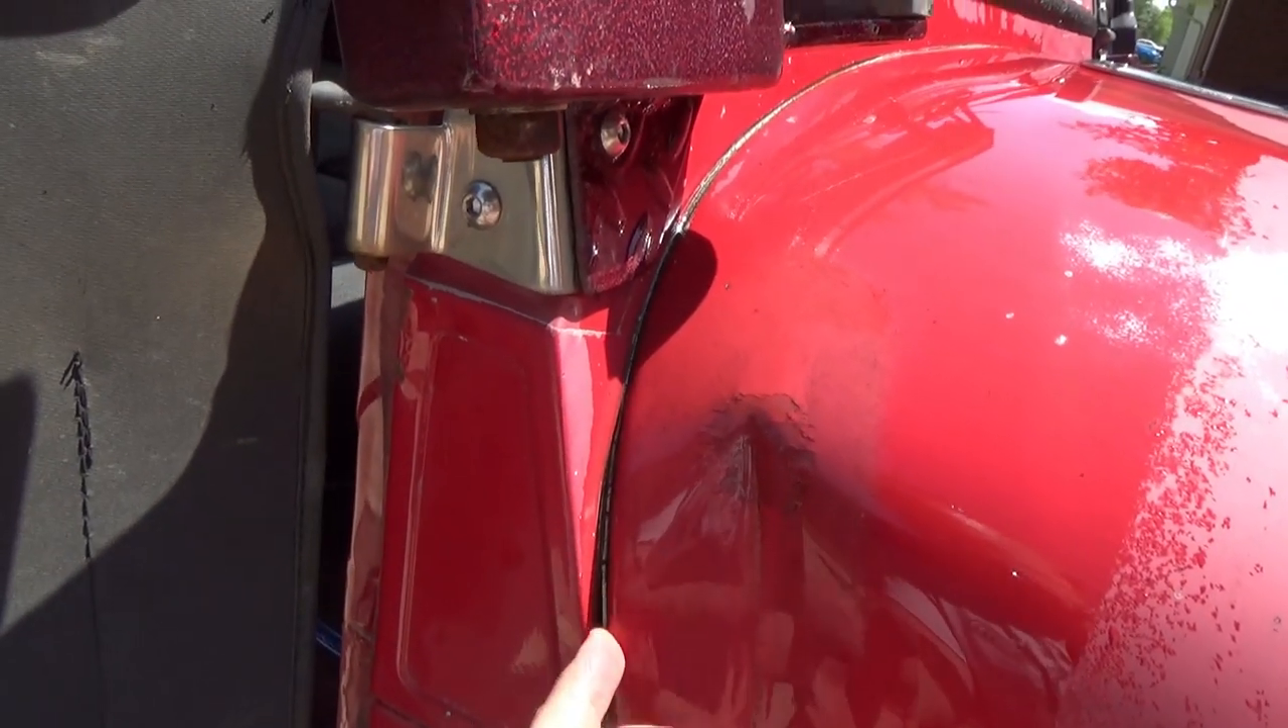You can see right here, I've got some pretty good gappage going on between the cowl and the body because of that dent right here.